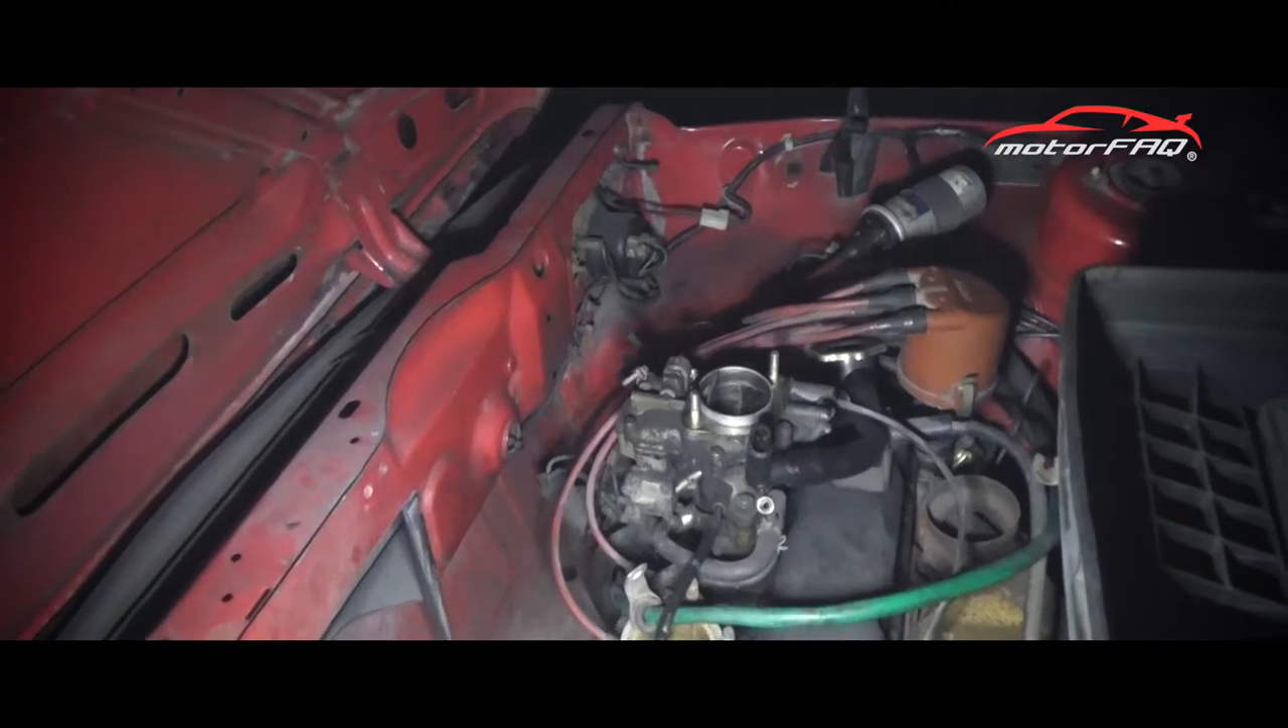Se llevaron el carburador, pero ya está montado. Me faltan la tartera y el filtro, eso sí.